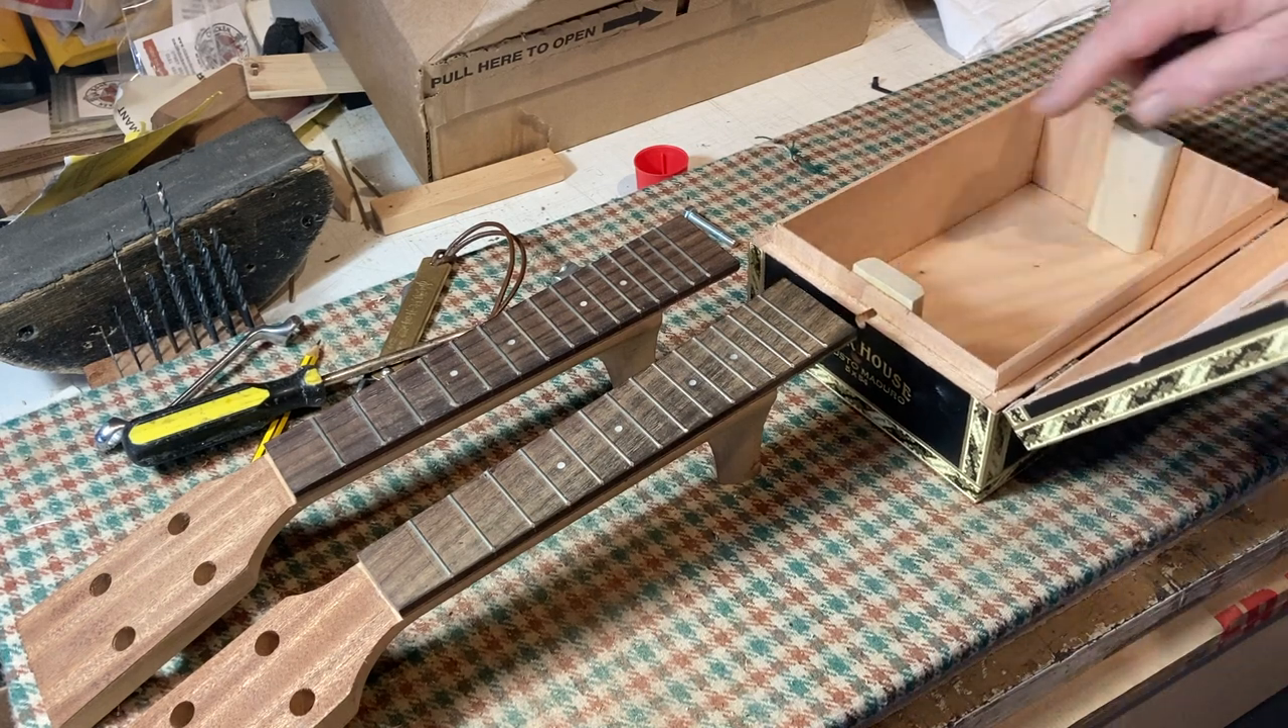You can see I've put a heel block in here.